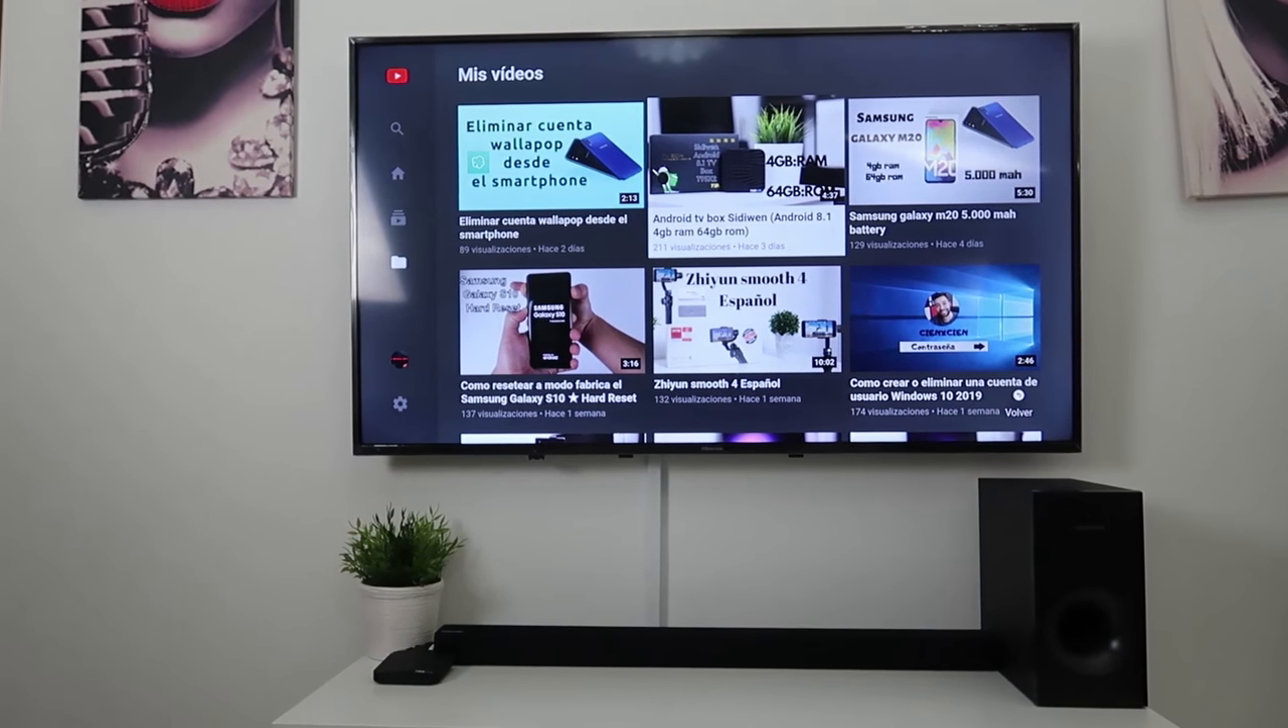Listo, ya tenemos nuestra Smart TV o nuestra televisión anclada a la pared.